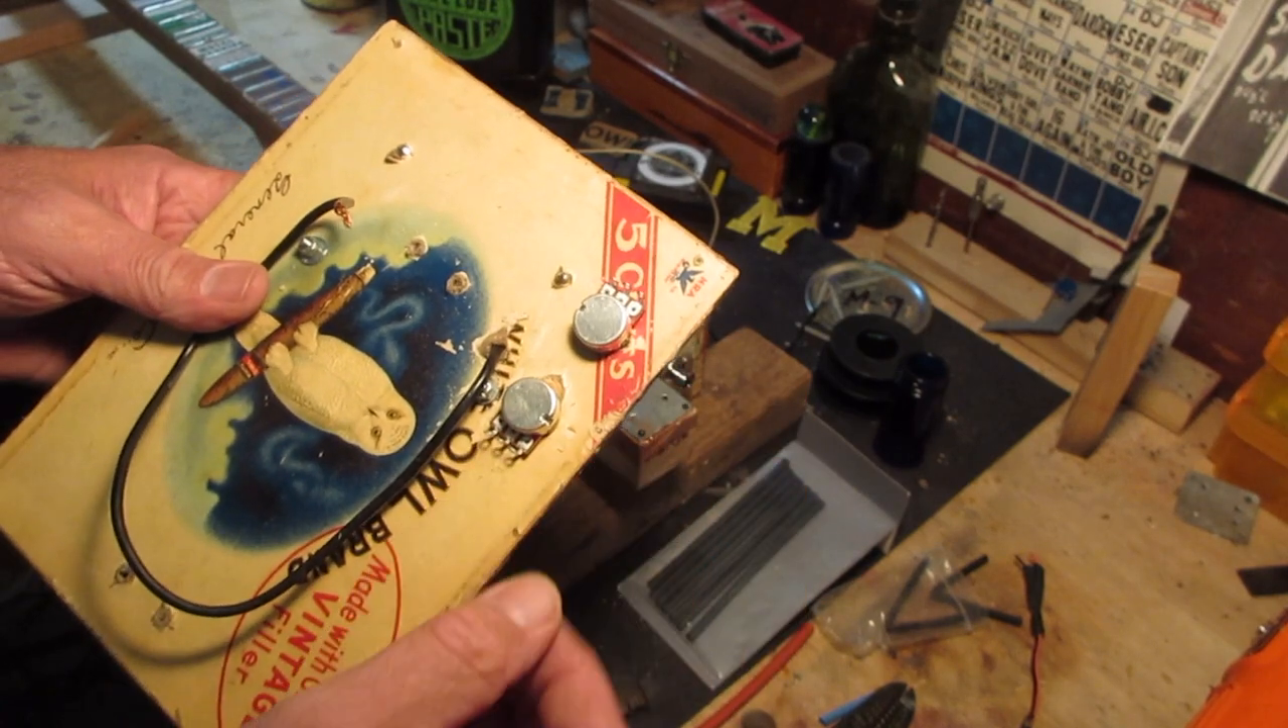I've got the wires run down here and I've got the volume pots right here.